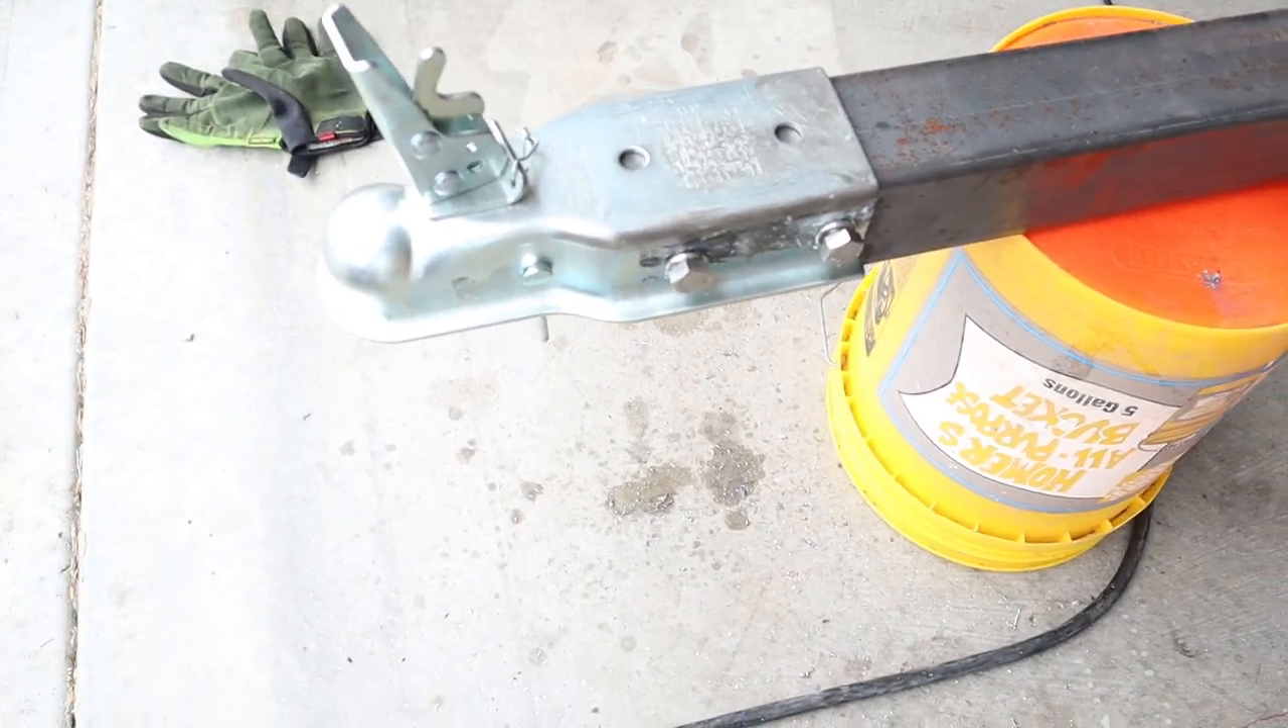All right I got the hitch coupler on here.